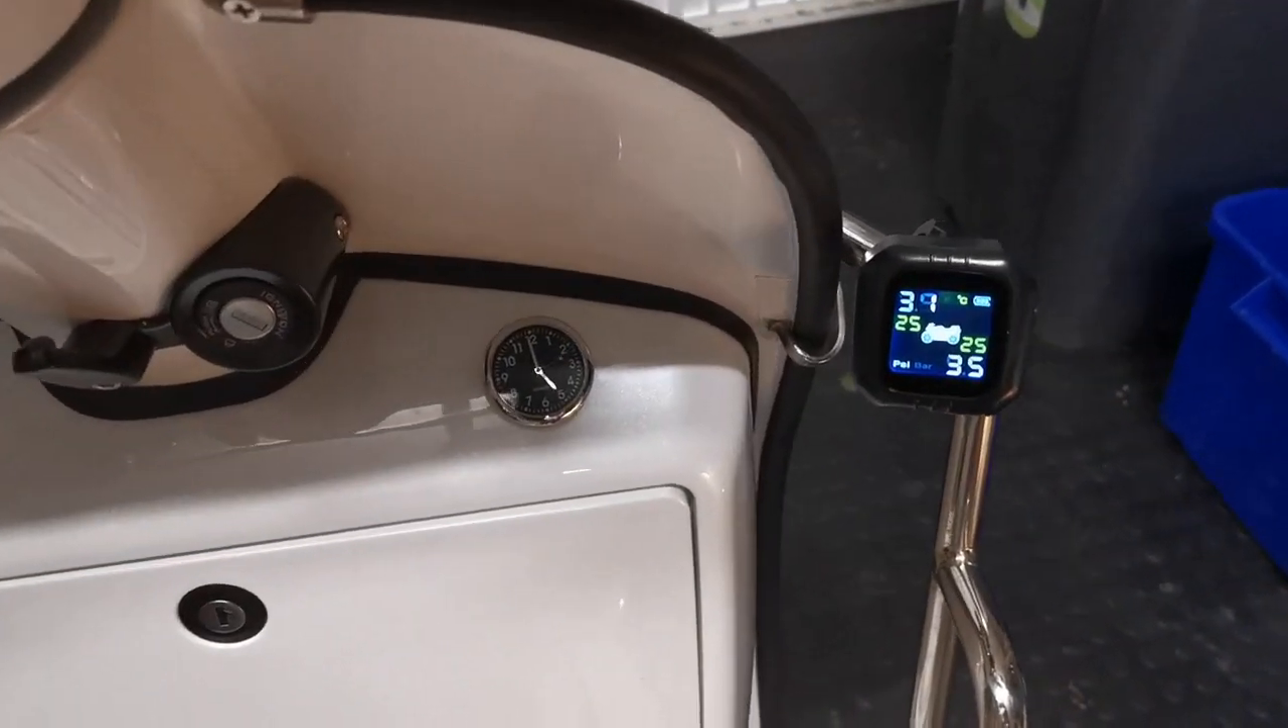Well as you can see that's the unit in place there it sat very nicely on the front crash bar.